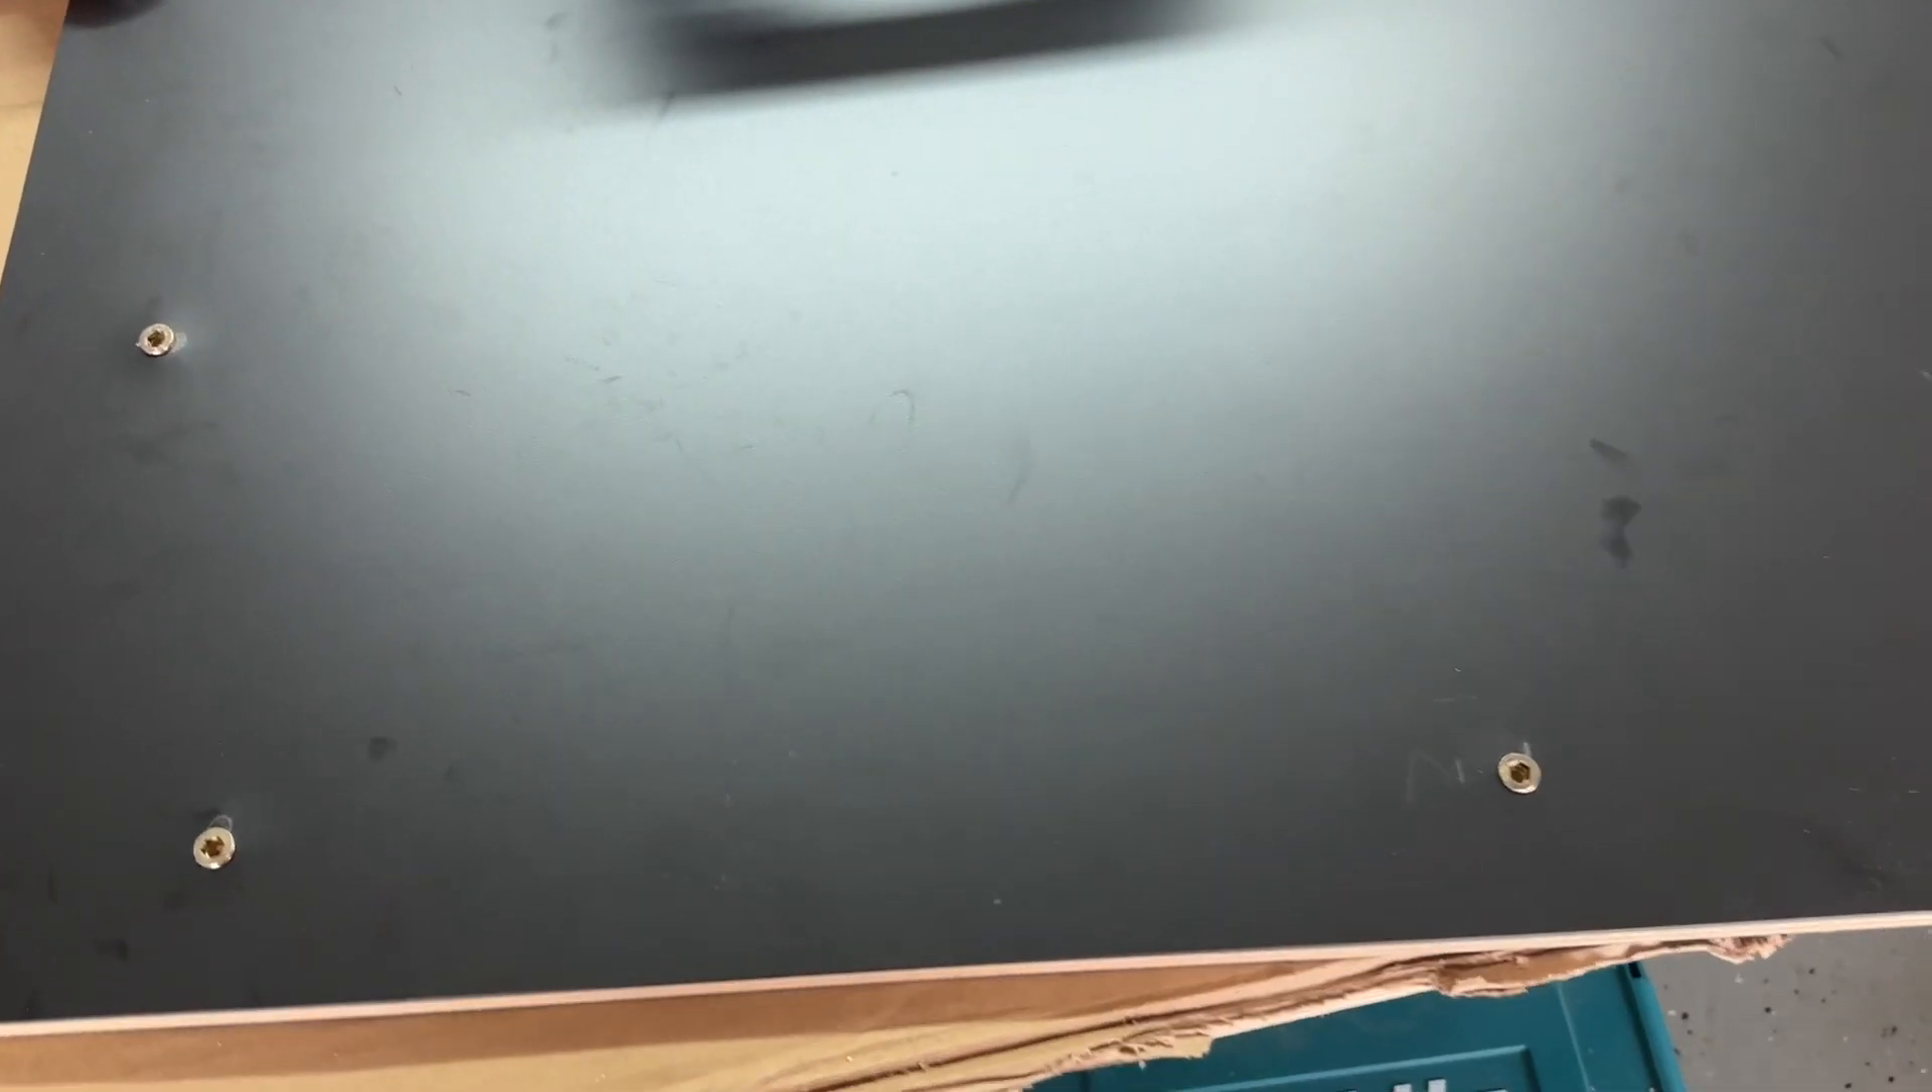And this is the countertop after installing the threaded inserts and then like I said I'll have a quarter 20 inch bolt that then attaches this to the 80-20.